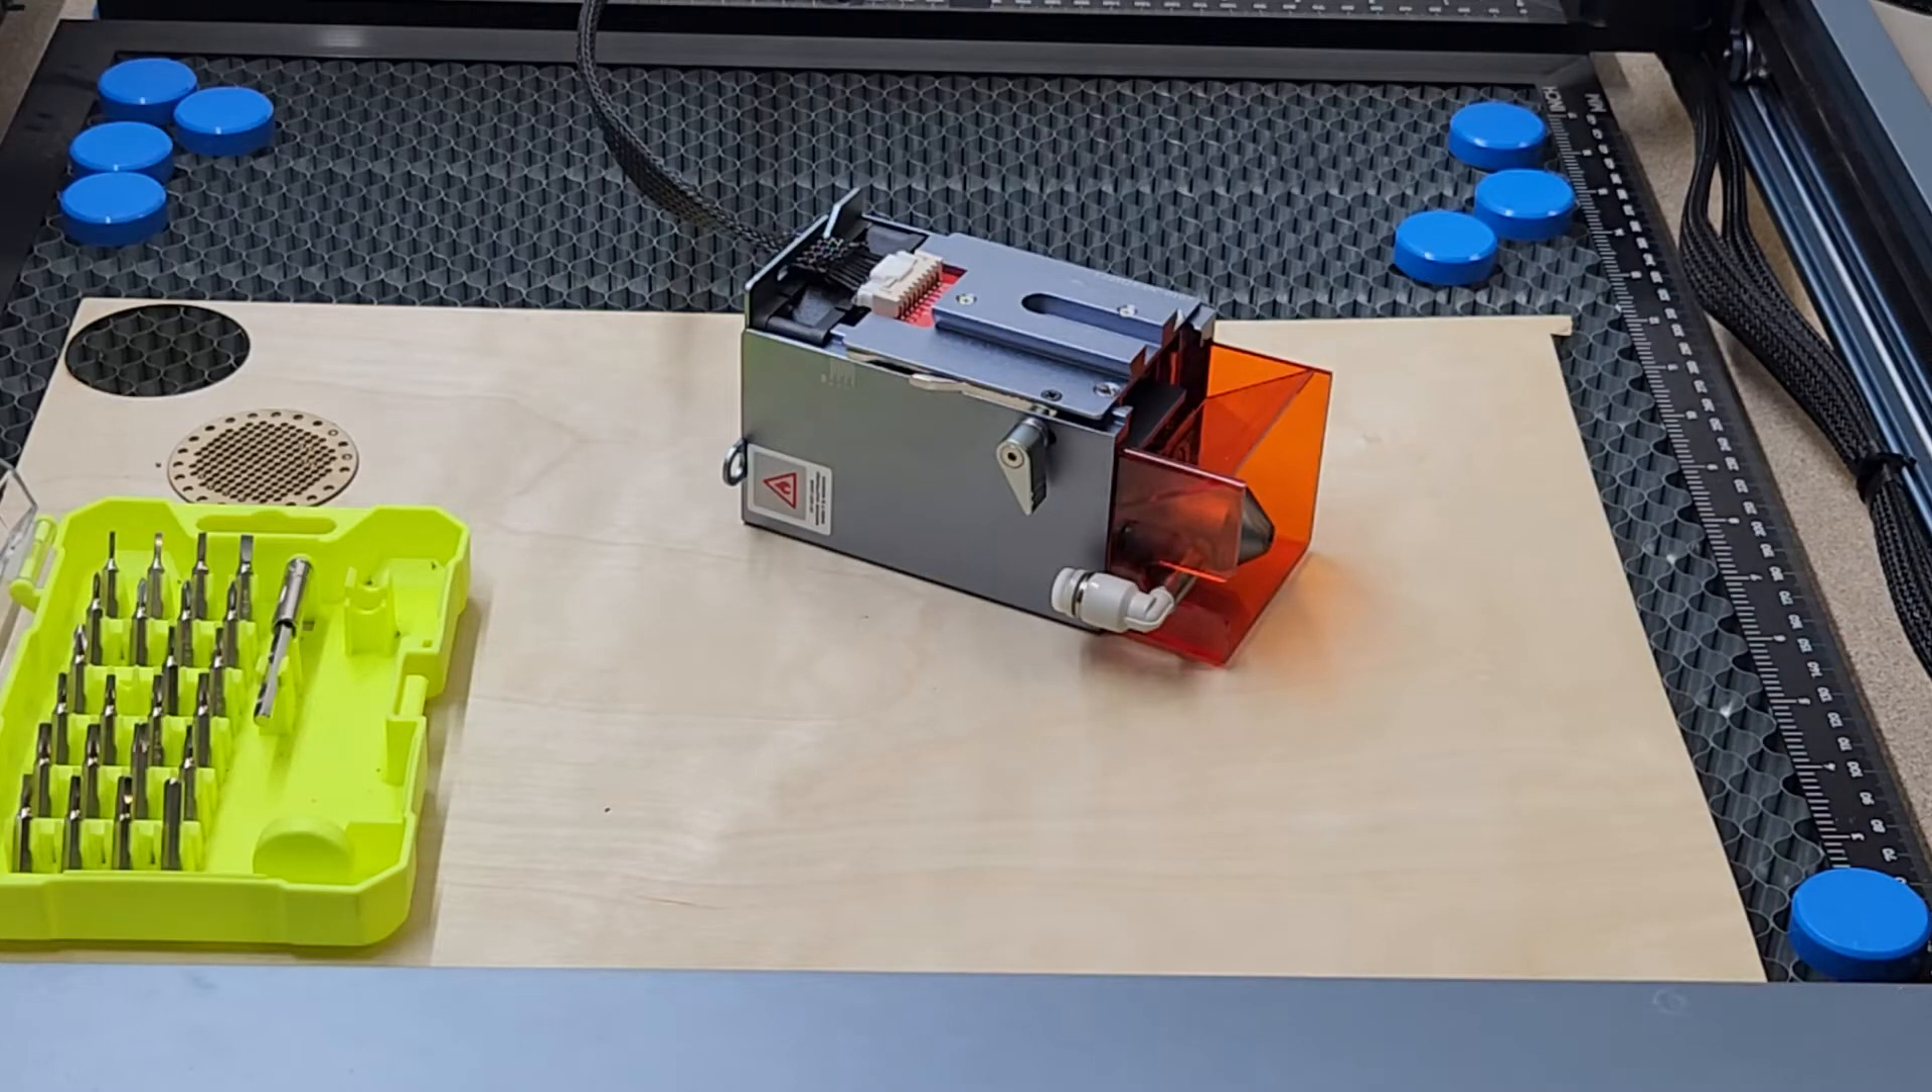I took the laser off the cross piece and there it lays.